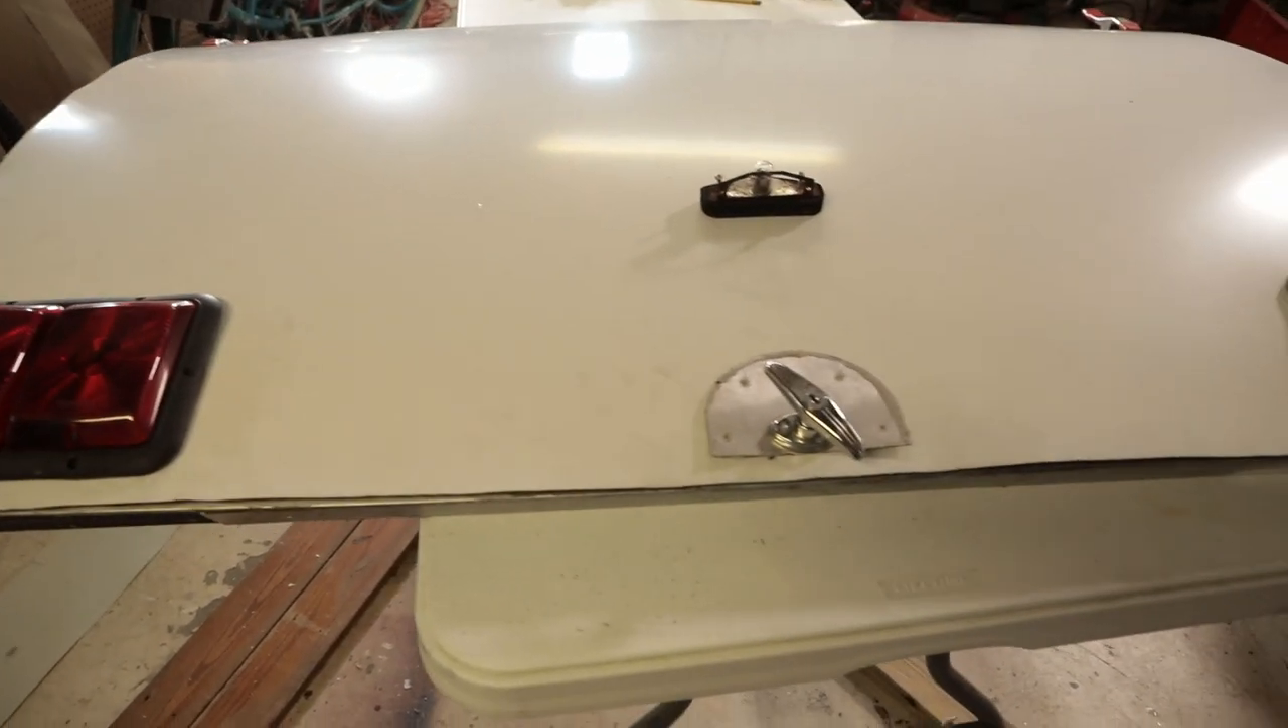And we've got our lights in place.